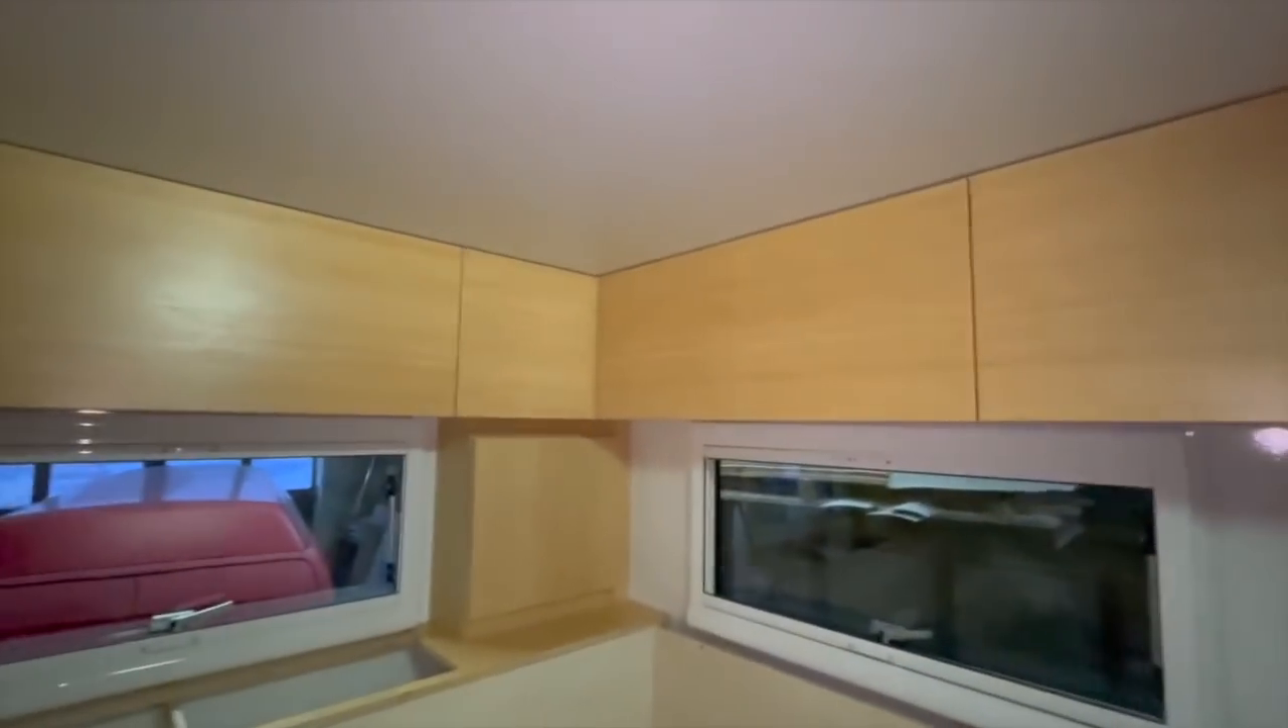Dann hier, die Oberschränke, sind jetzt auch endlich dran.